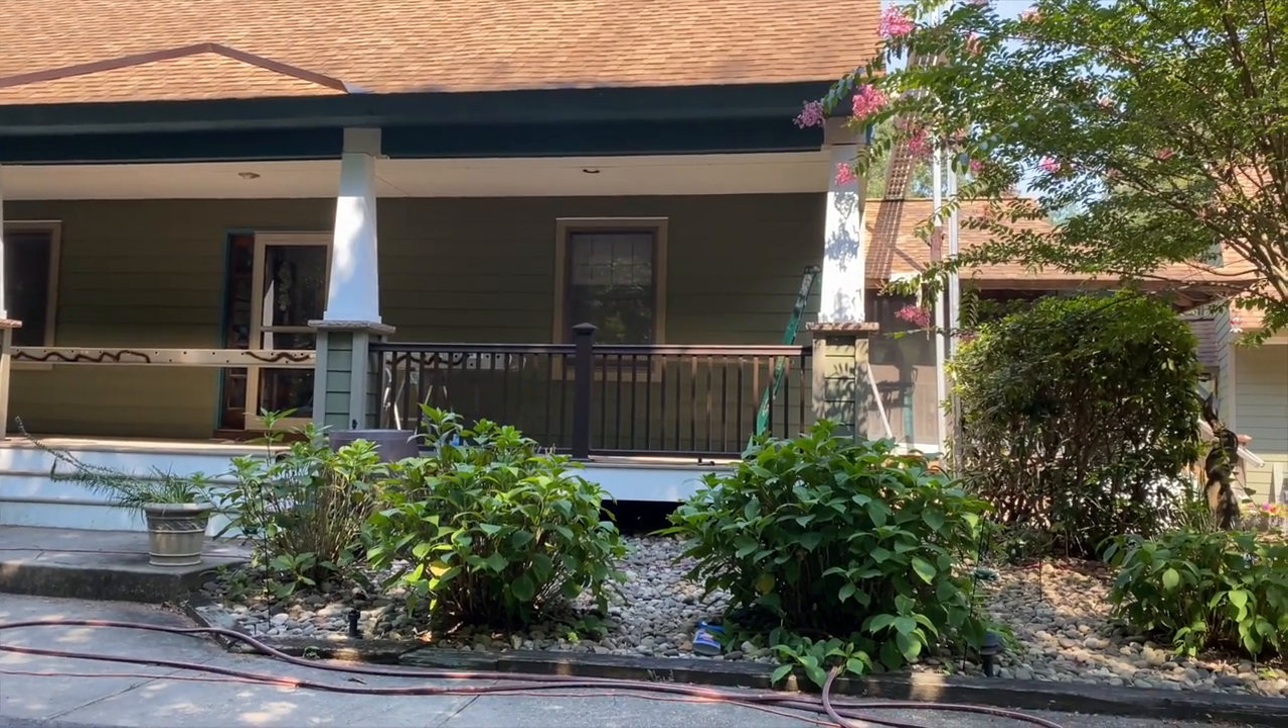Front porch is all done. They have their trim to do, but the siding is done.